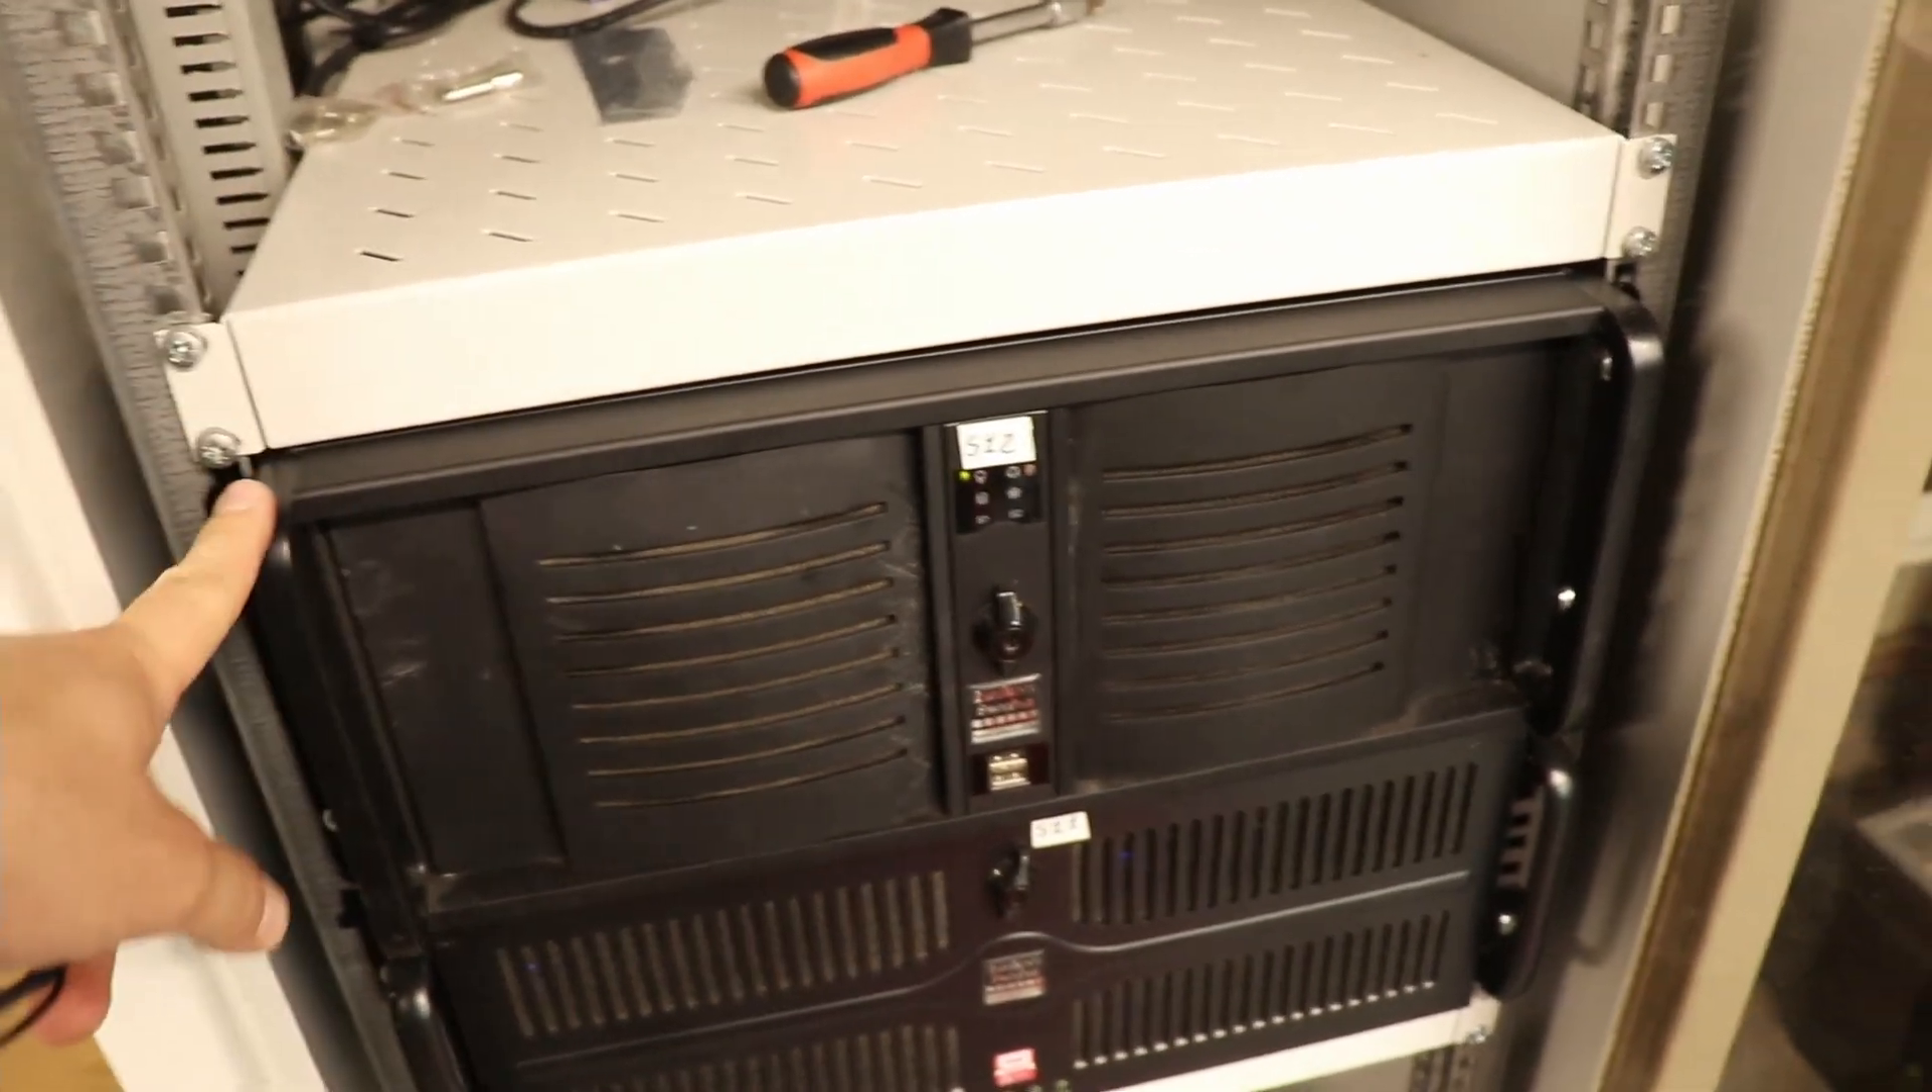Jak widać serwer już został zamontowany na swoje docelowe miejsce.